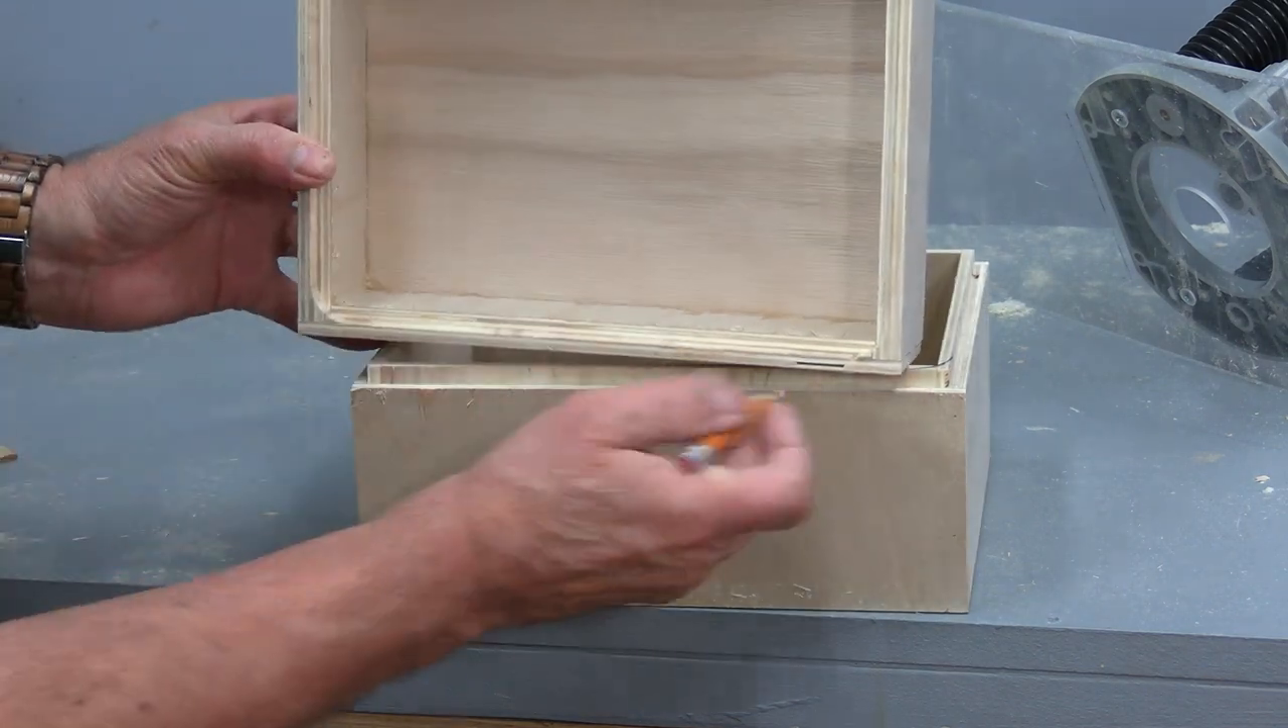Okay there's the little box and and guess what it doesn't fit it should fit but it doesn't fit and here's why.